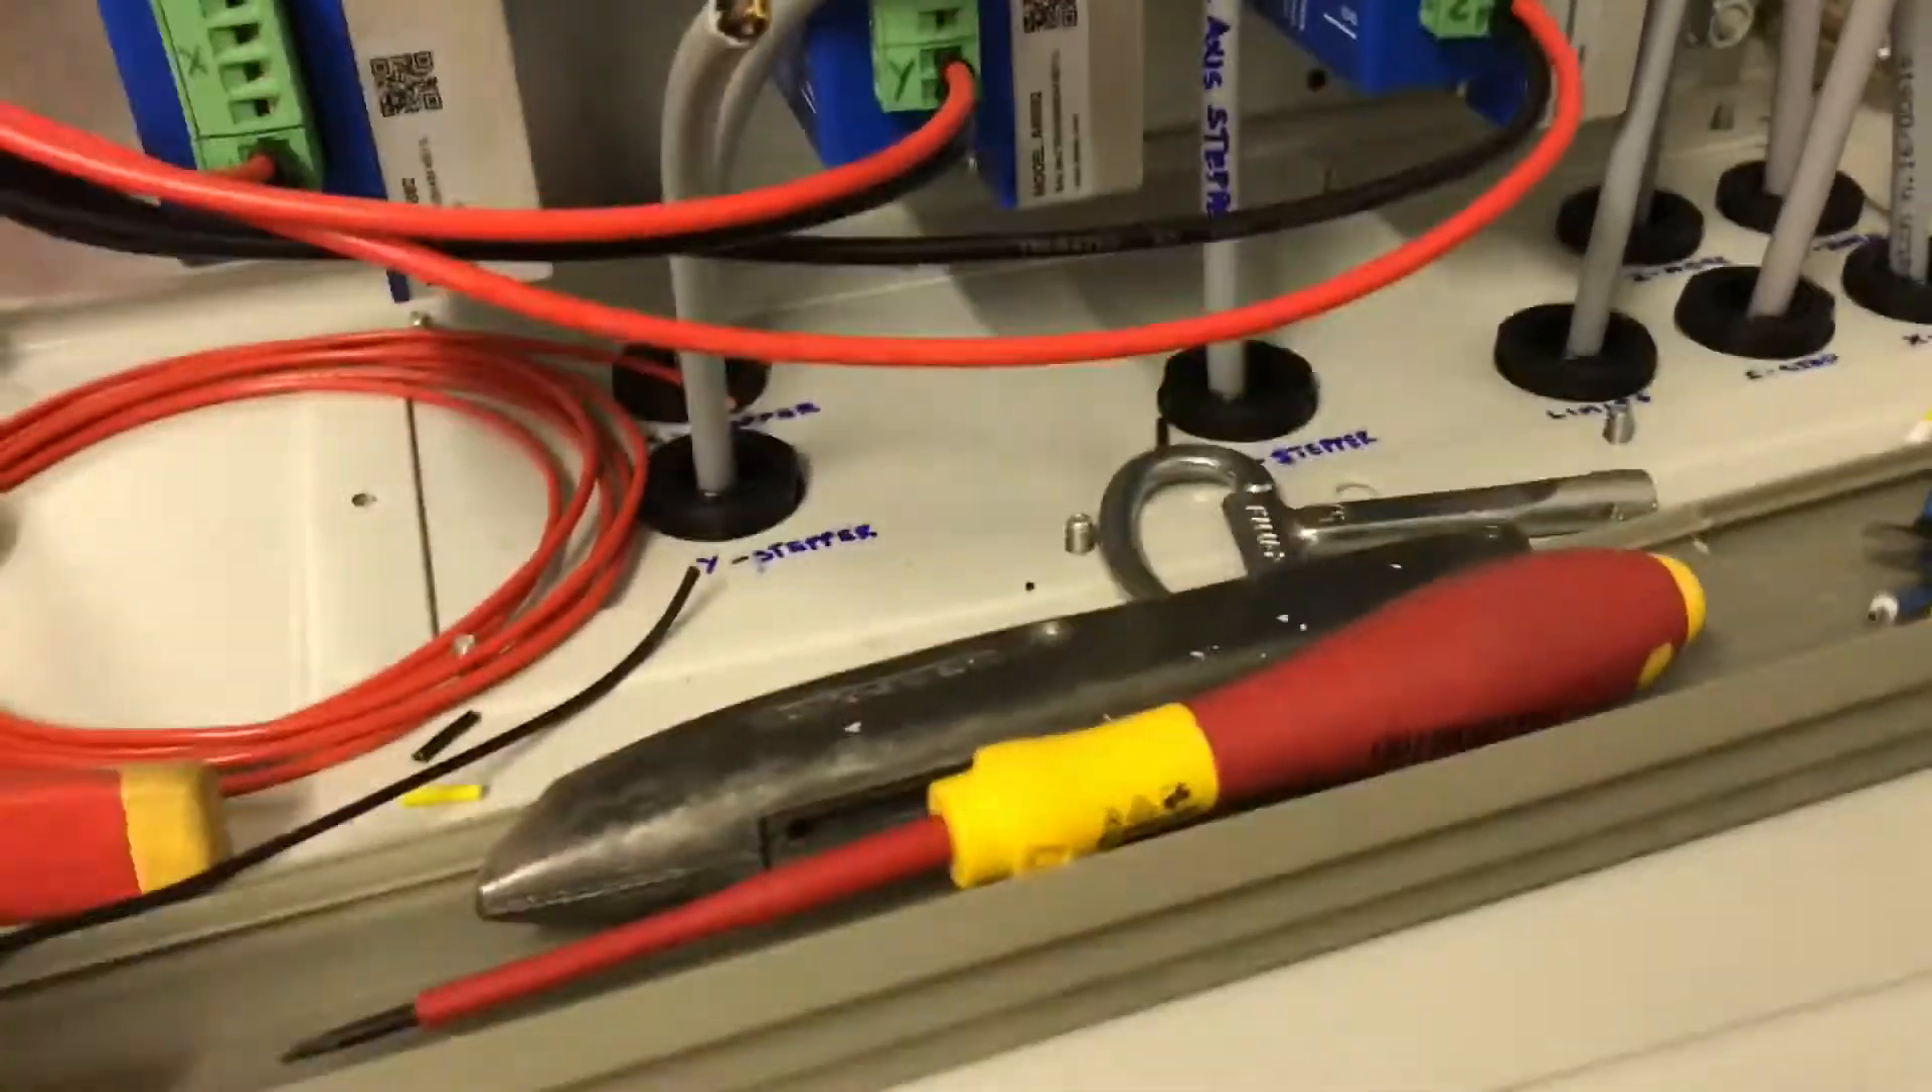So the cabinet gland plate has now got various wires sticking out of it lots of which aren't connected to anything yet but I've also marked up what they're all doing.